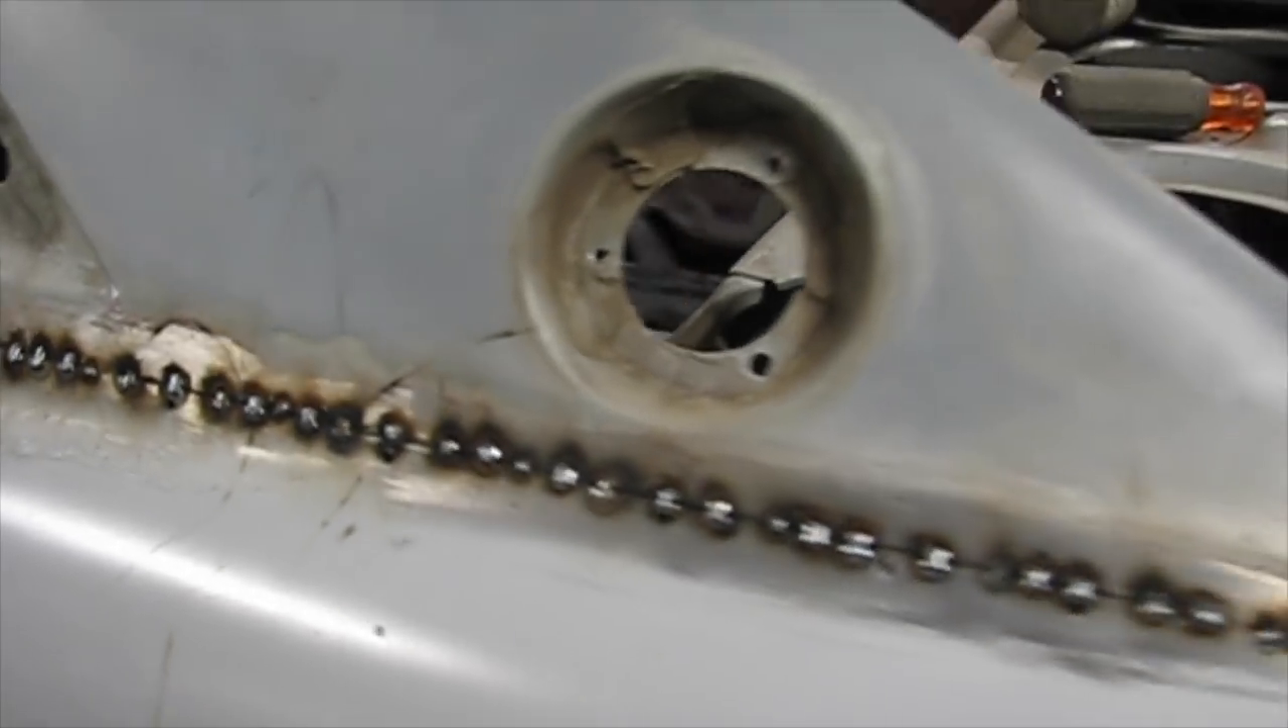That's the initial tacks on the top of the quarter panel. So now I've got to fill in between those areas.